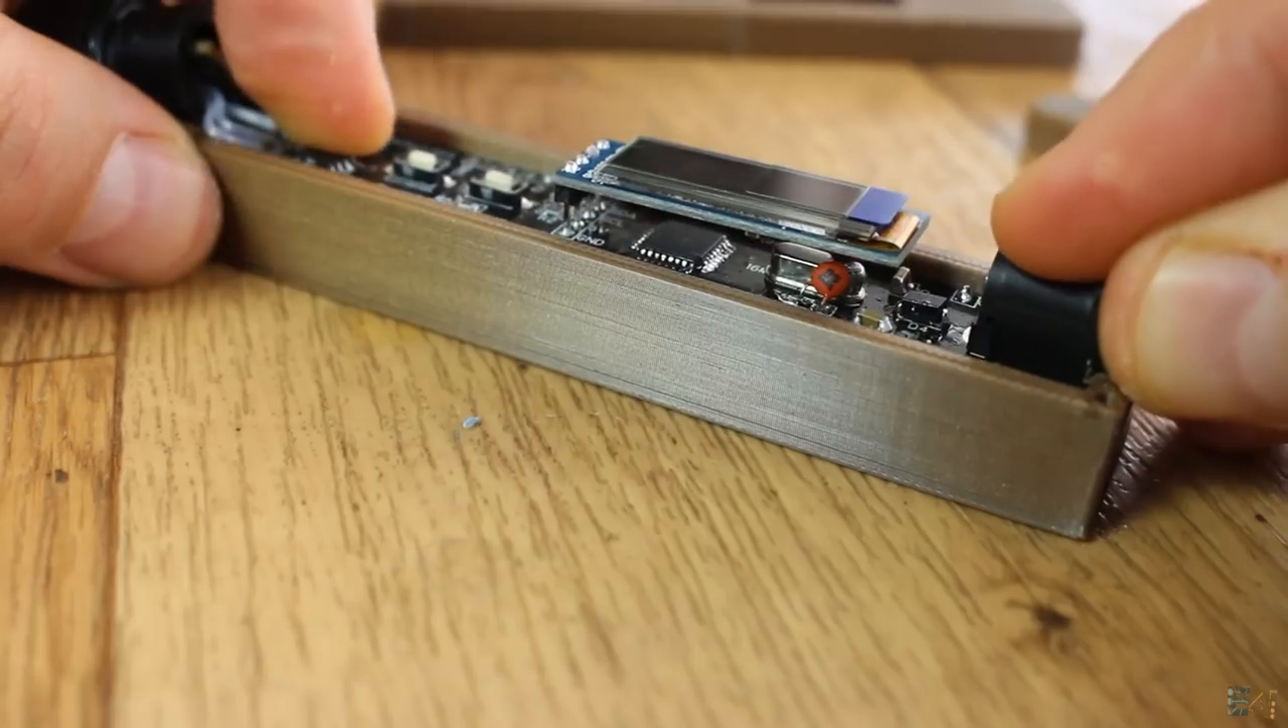I fit the PCB inside and the size is perfect.